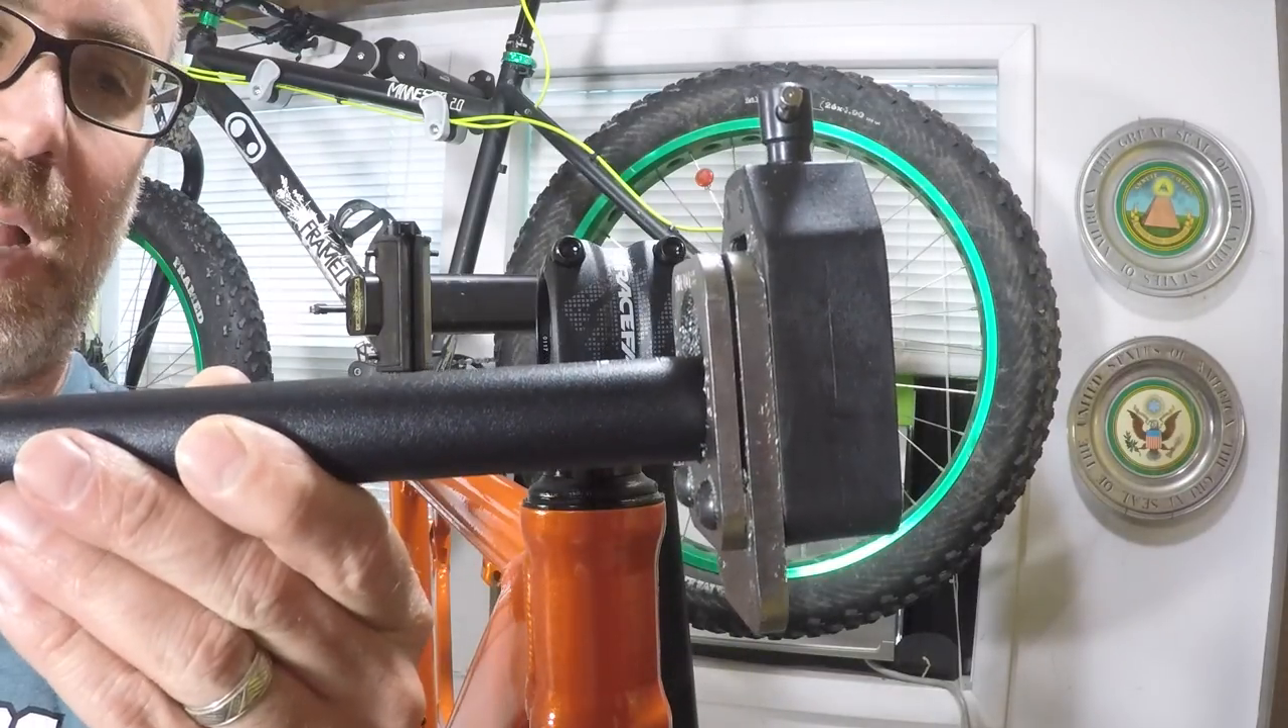I have the handlebars now mounted inside of this saw guide.